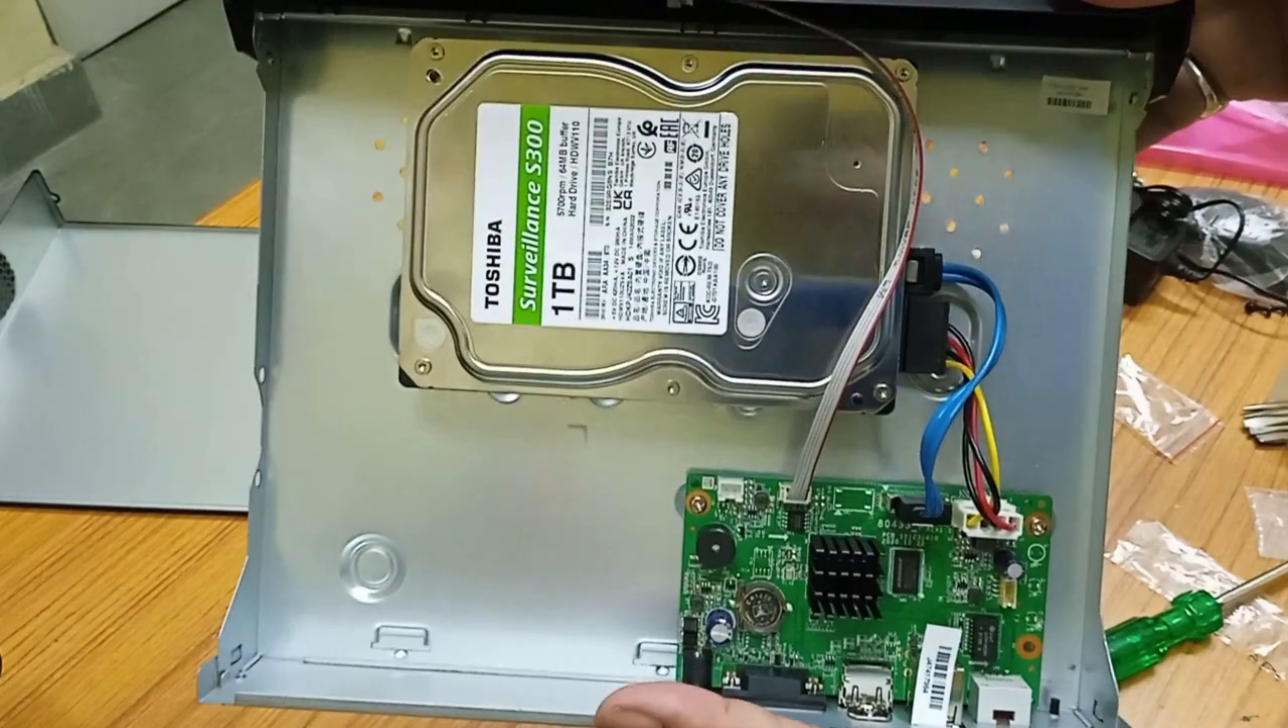So, by this process, our hard disk installation is complete.